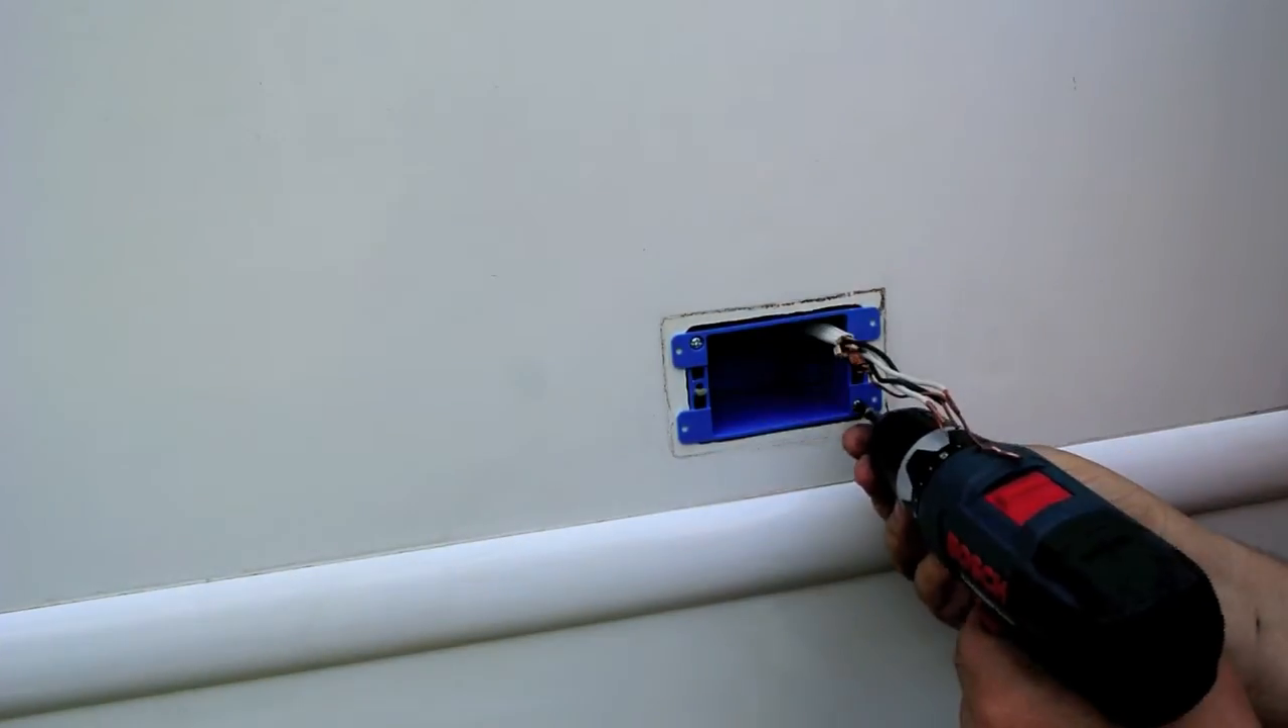I've removed the old box and now I'm going to put the deeper one in. As luck would have it, it fits.